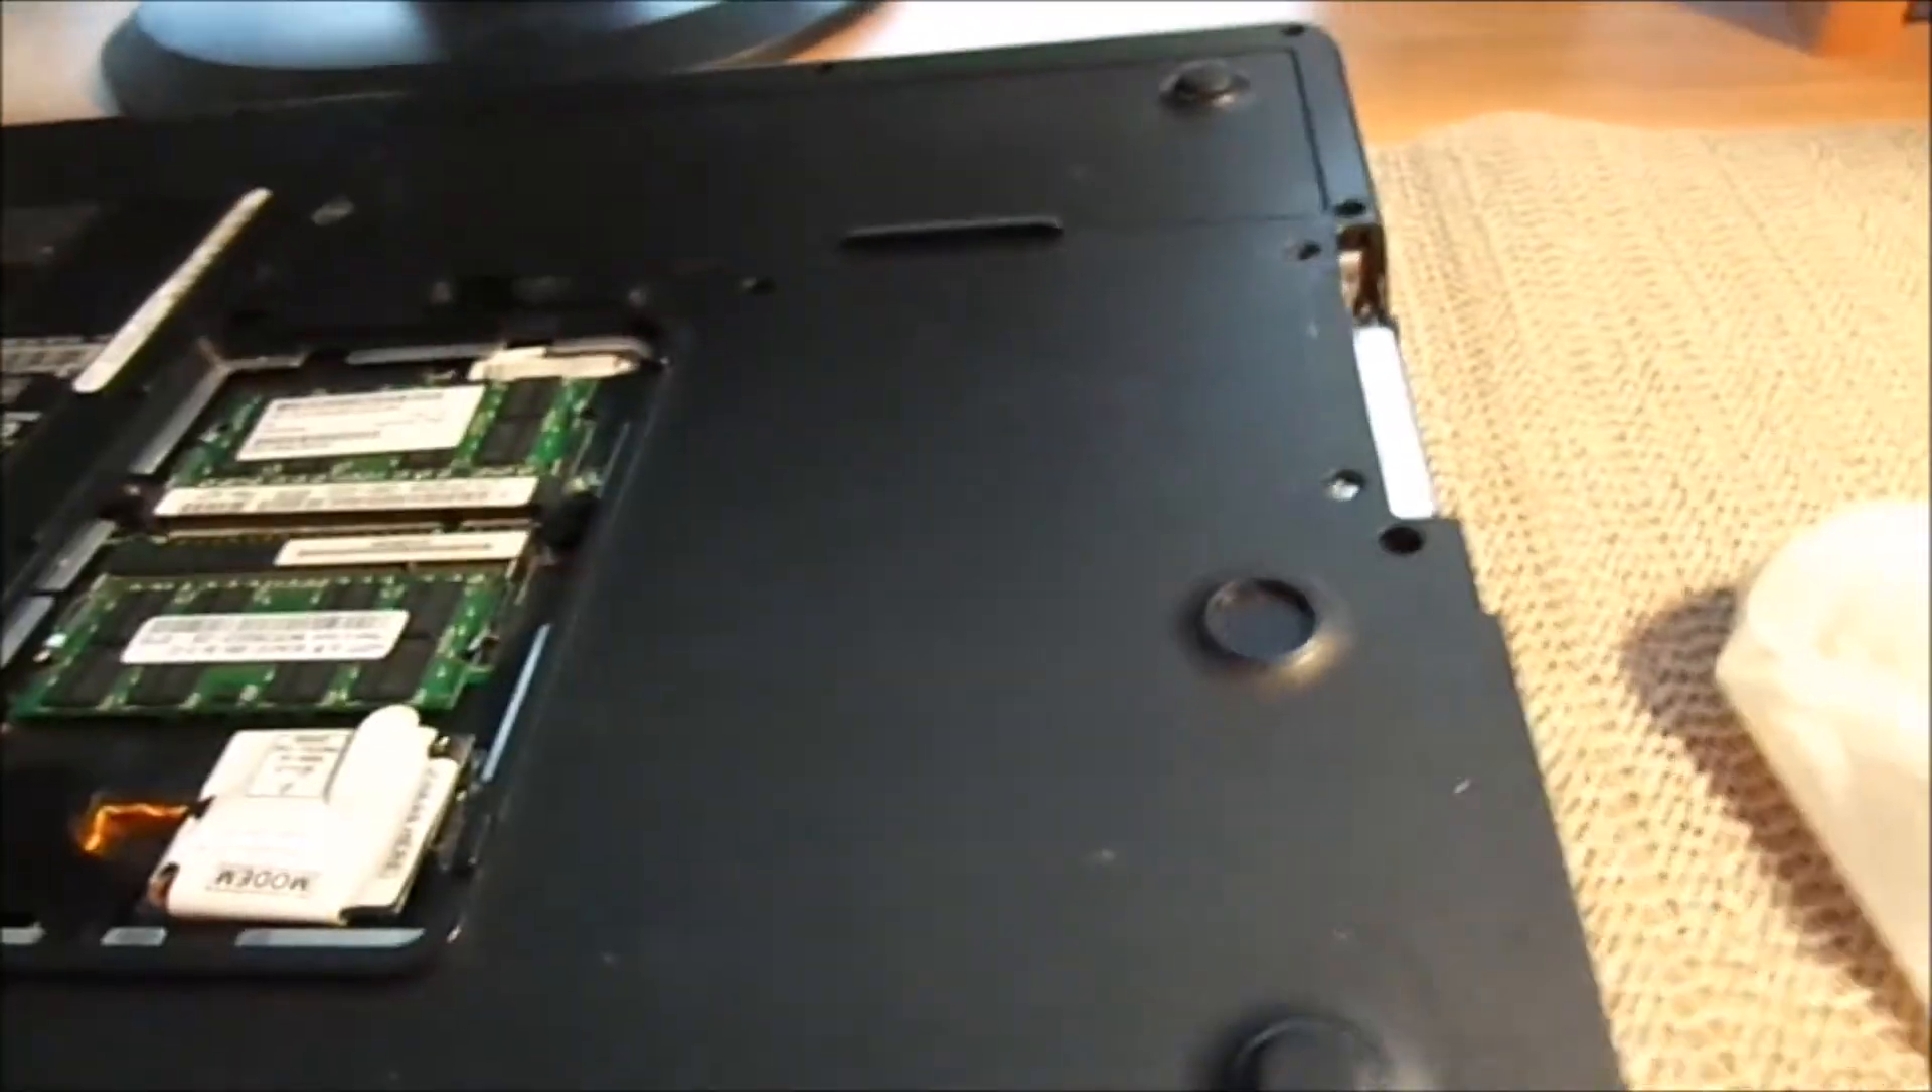I have not put all the screws back in this laptop yet, because when you take it apart again, you know, that'll just make it a little bit easier.